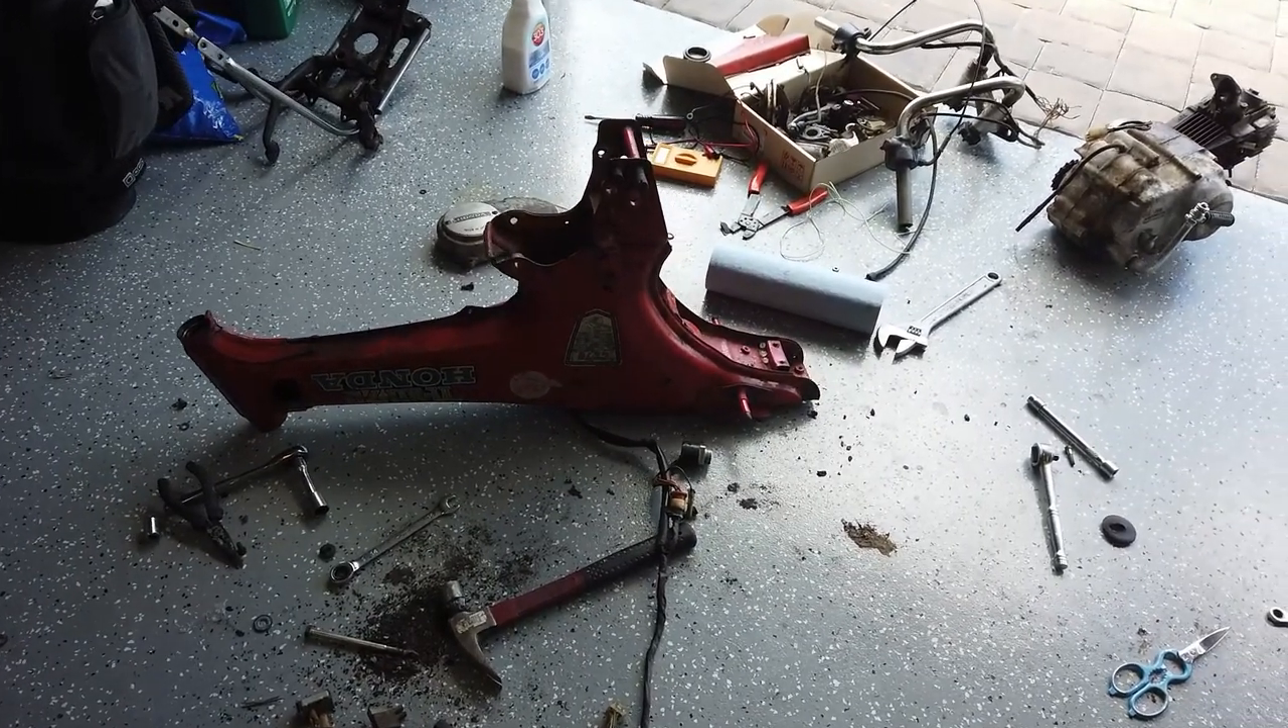Okay and that's it the frame is completely apart.